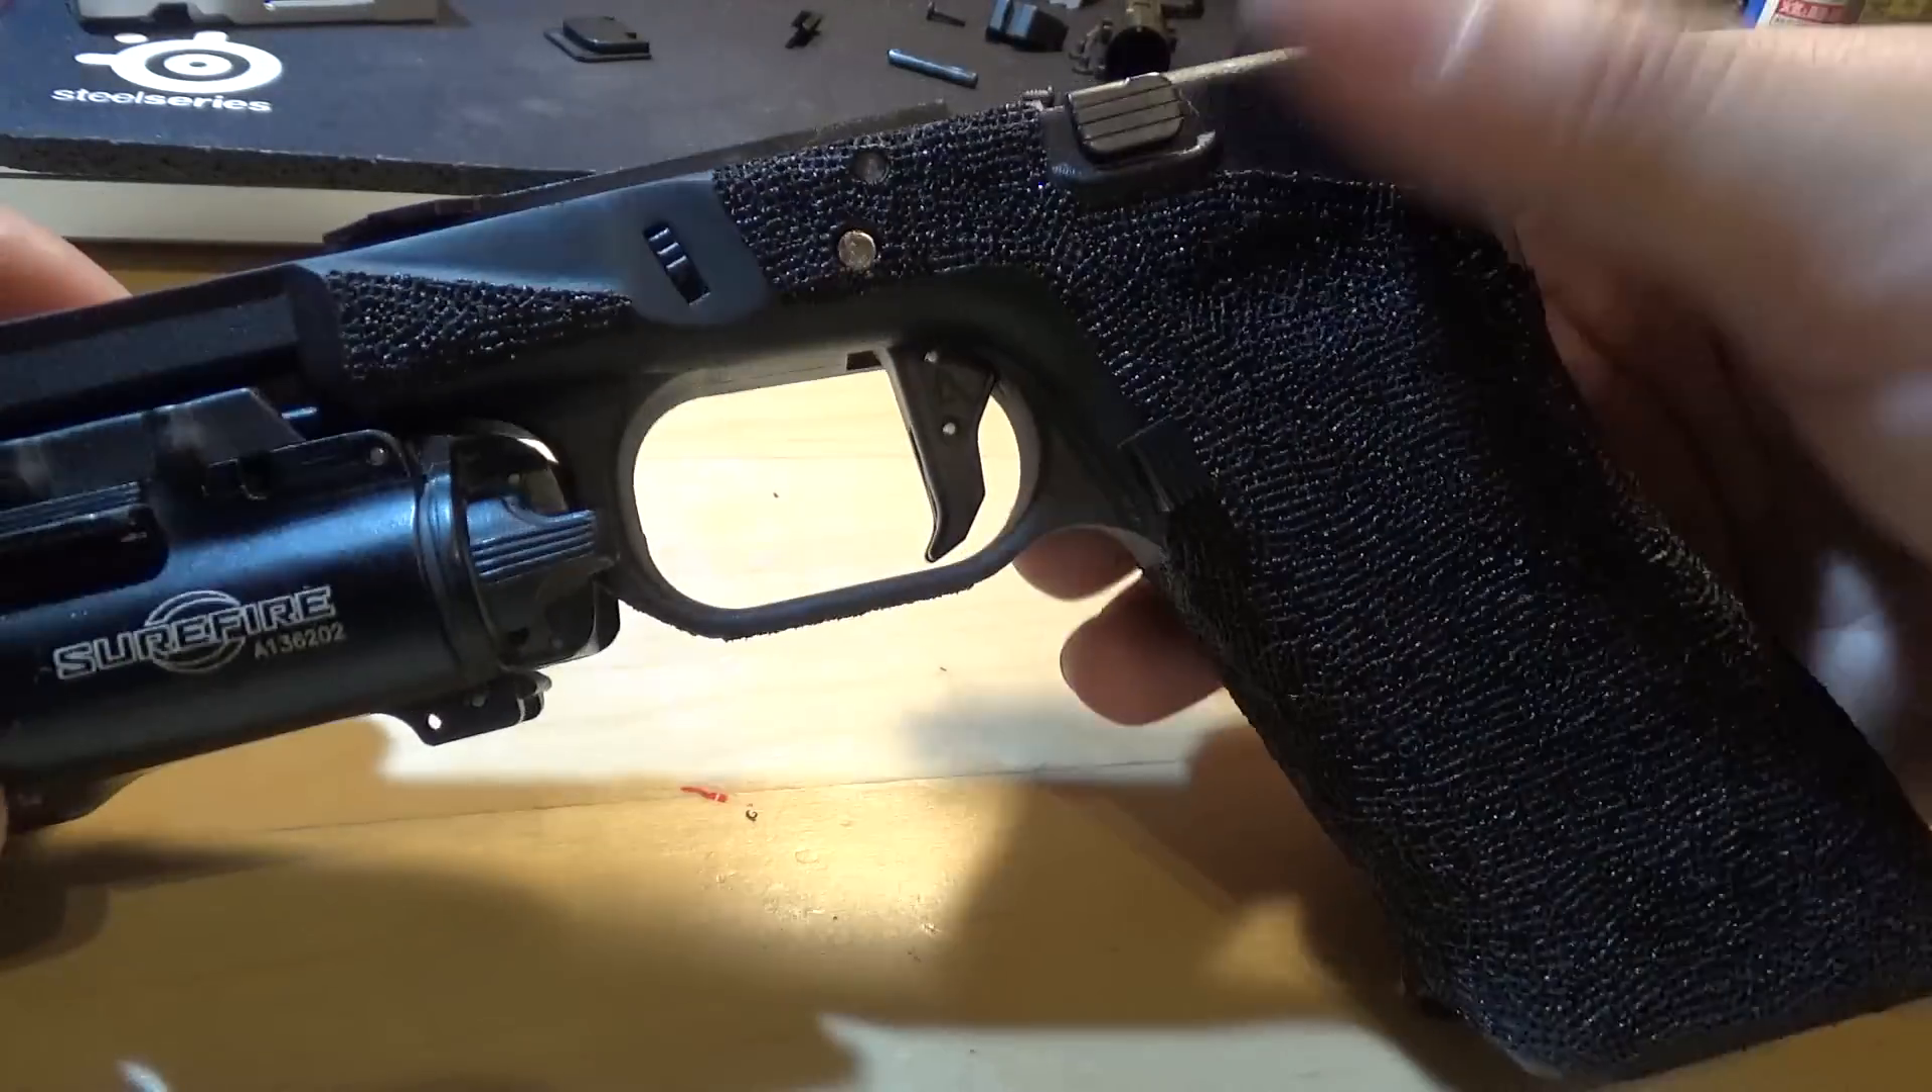So, that's your frame assembled with the trigger.